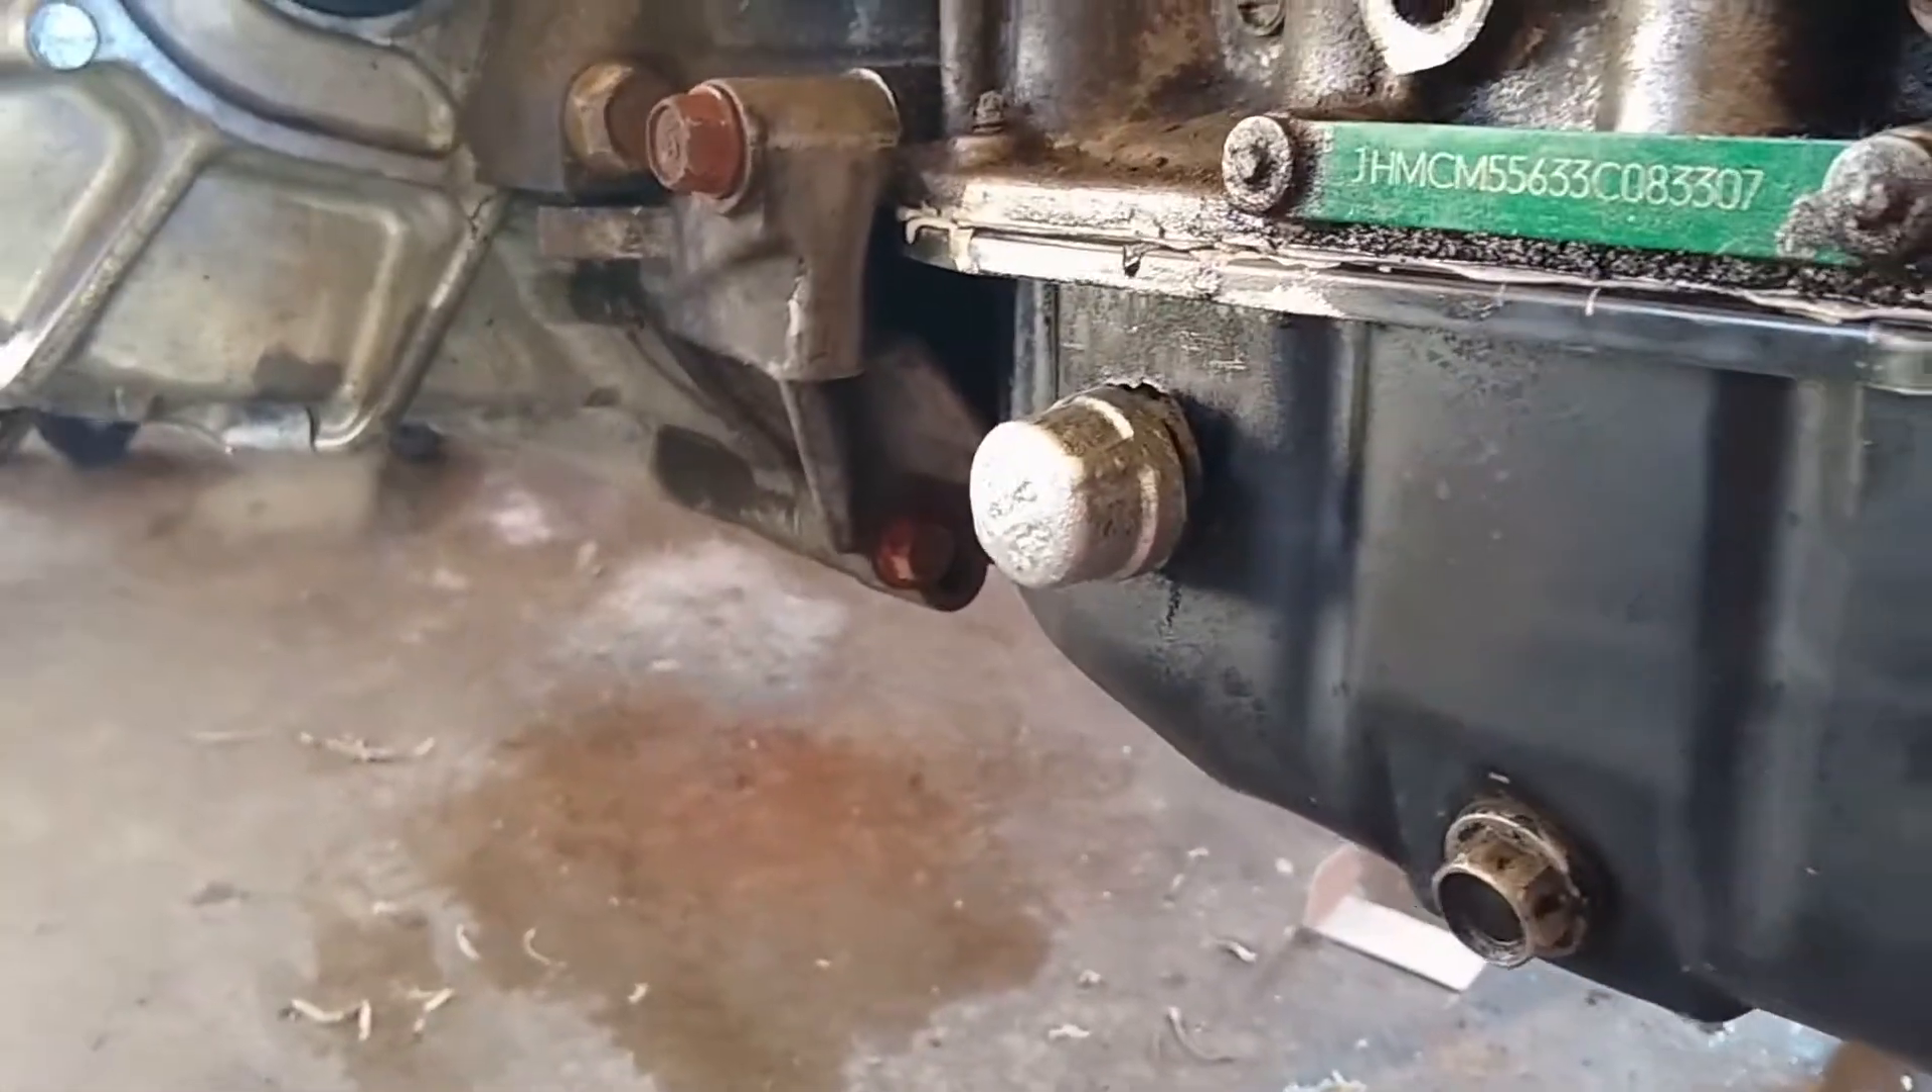I put an oil drain on here. This is just like a half inch nipple on here with this high dollar cast plumbing plug.